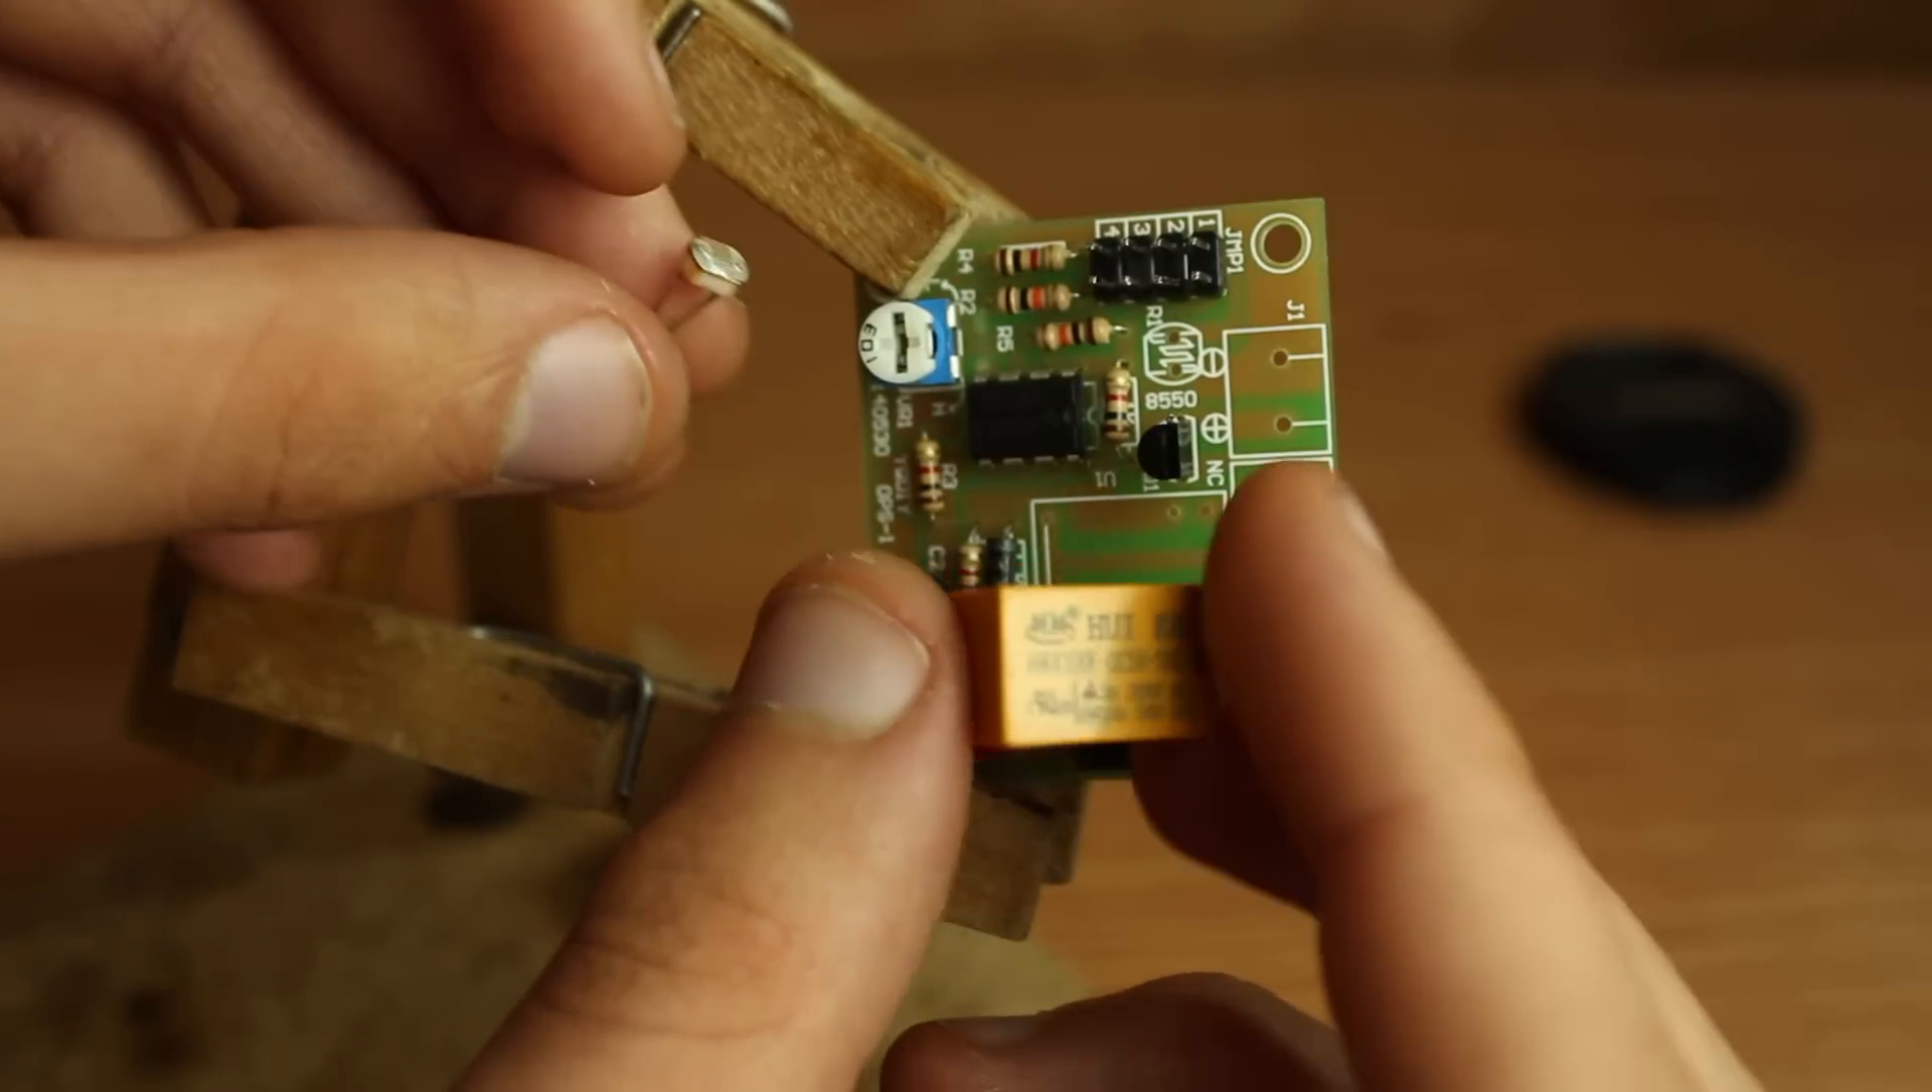Осталось вставить совсем немного деталей. Это у нас реле, фоторезистор и разъемы.